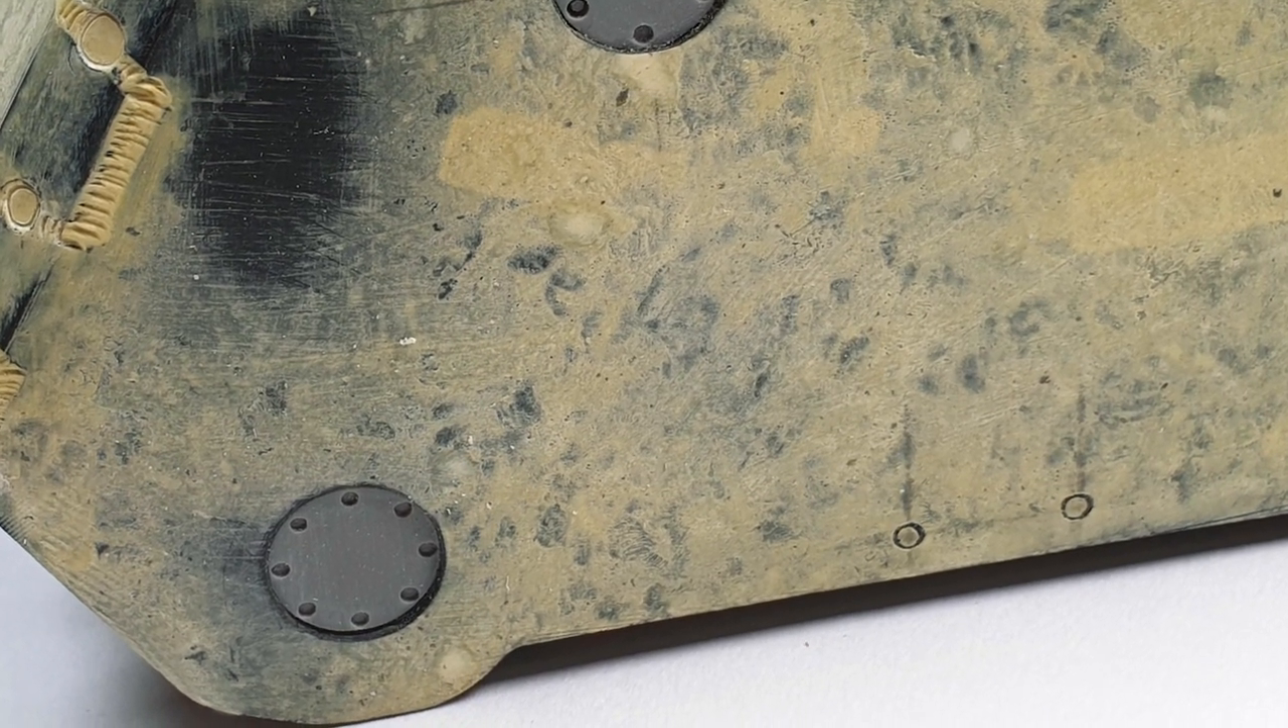The 3D printed covers for the final drive were superglued into recesses cut into the sides of the lower hull.